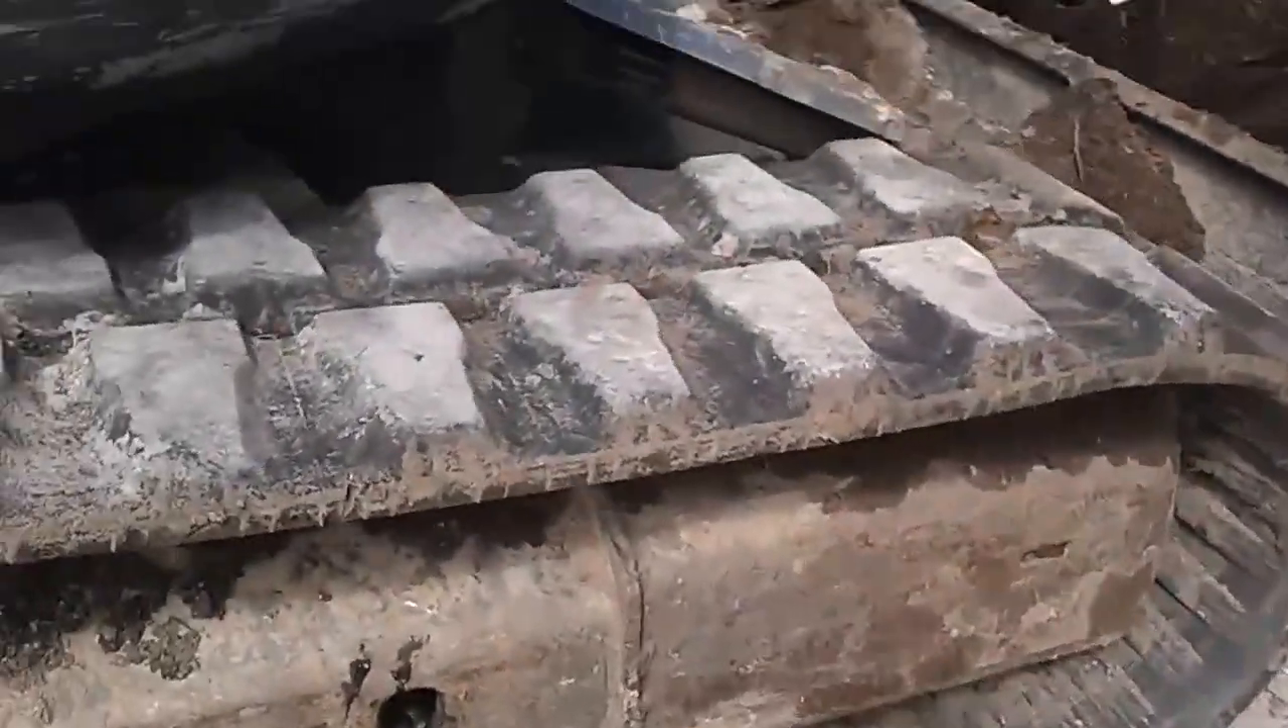Так, значит, очень долго мучаясь поставили мы эту гусеницу.